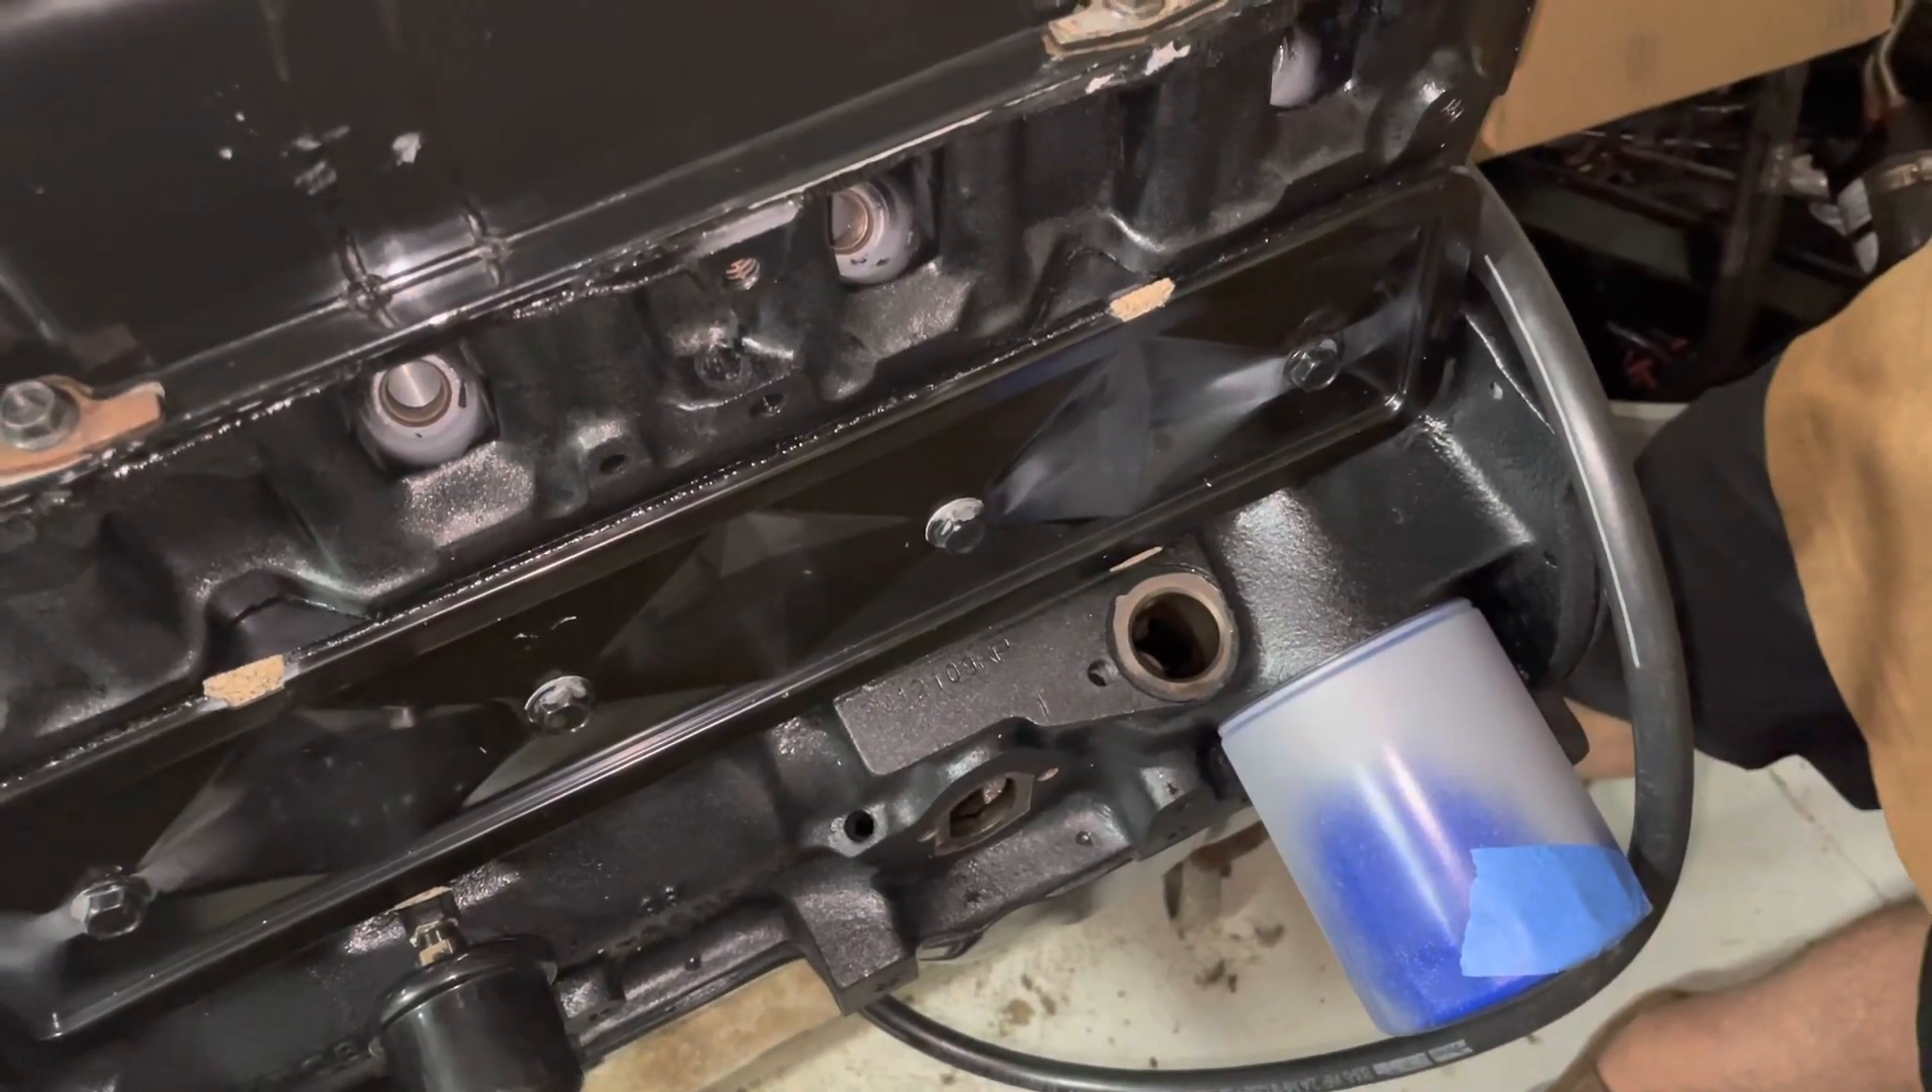So right now I do not have a distributor in this hole right here and I have the distributor cleaned and prepped and ready to go.